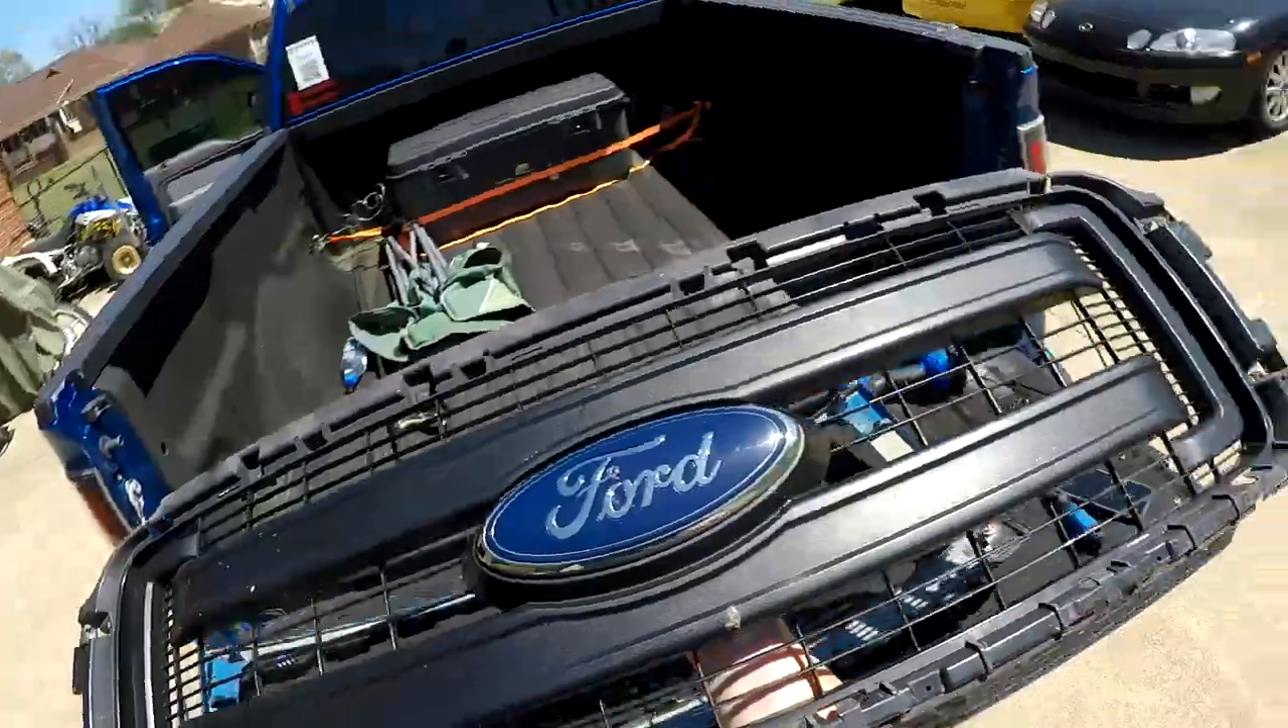I still have to pull the emblem off.